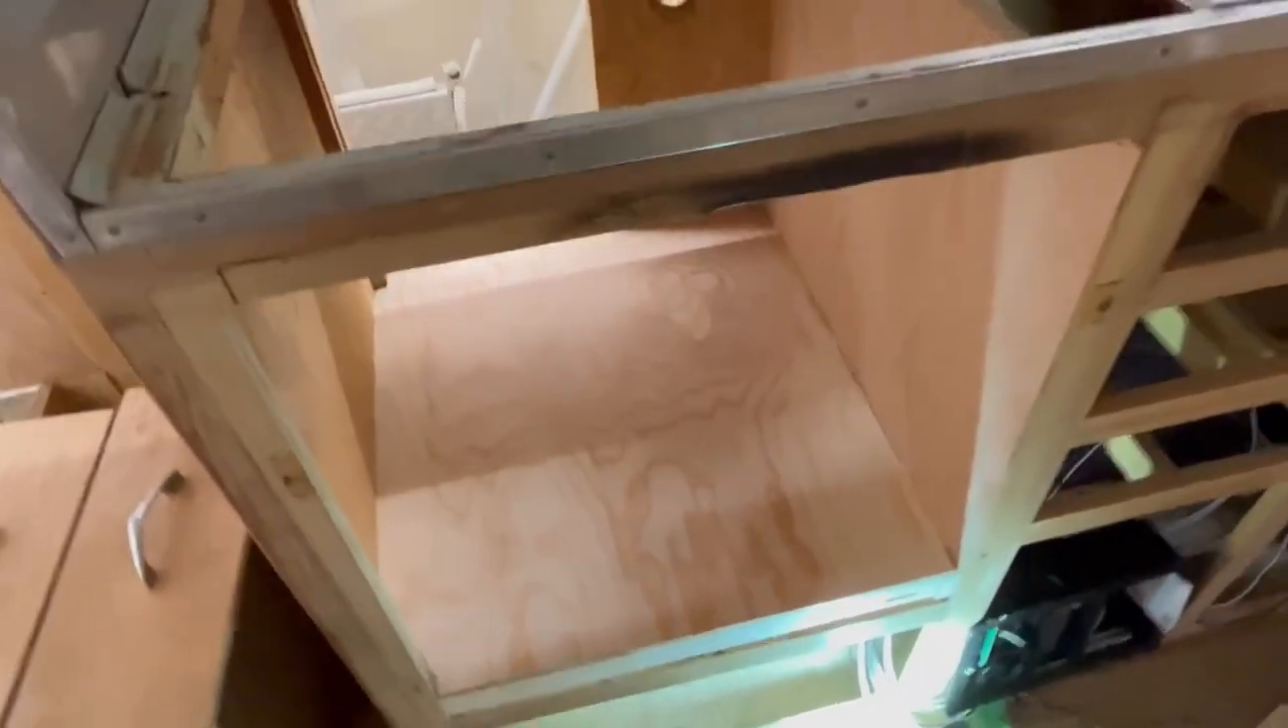Okay the cabinet's coming together i've got the sidewall in and the bottom.